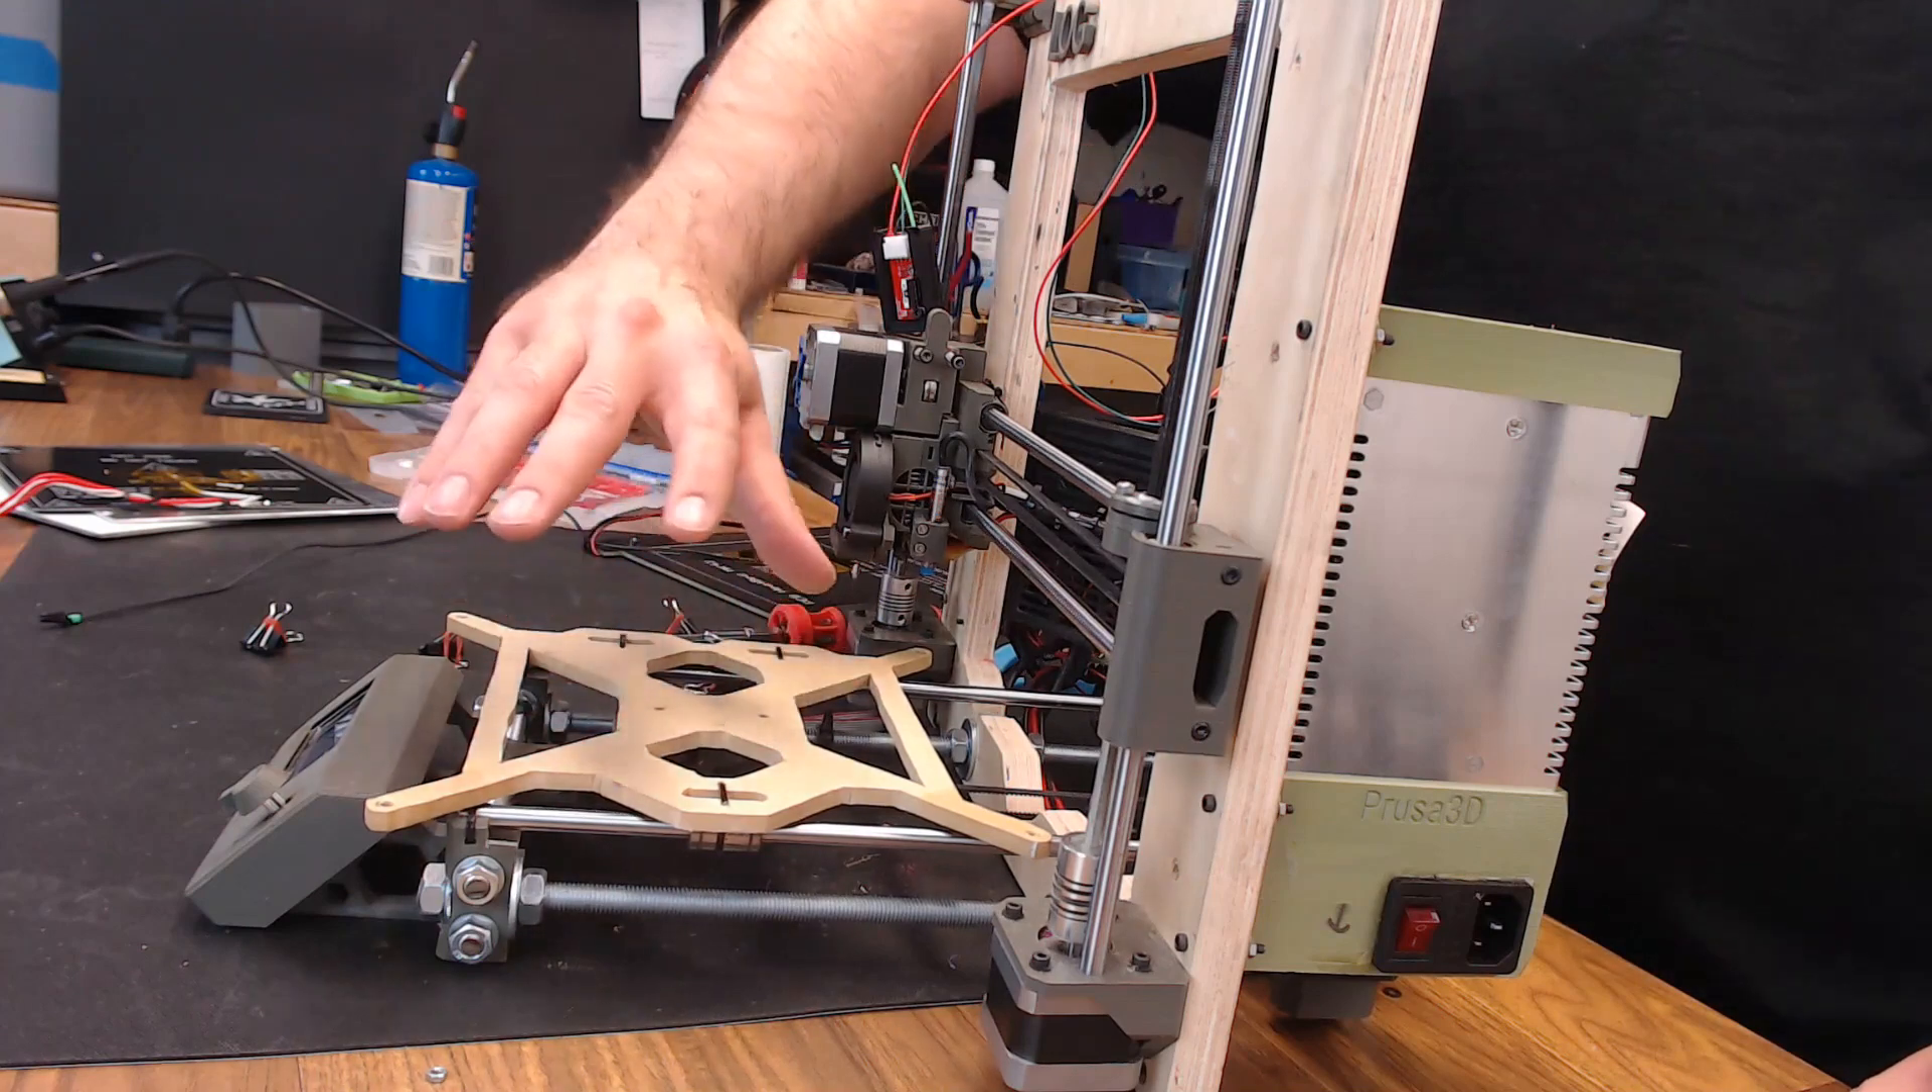So the decommission of the old bed is now complete.